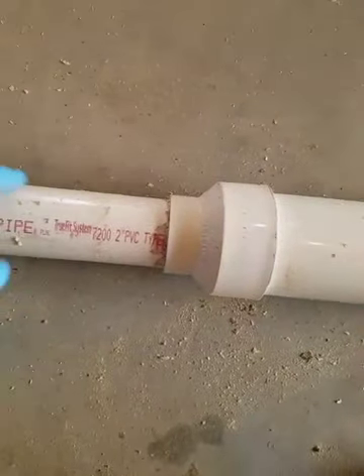Alright, I got the coupler all the way down to where the glue started.